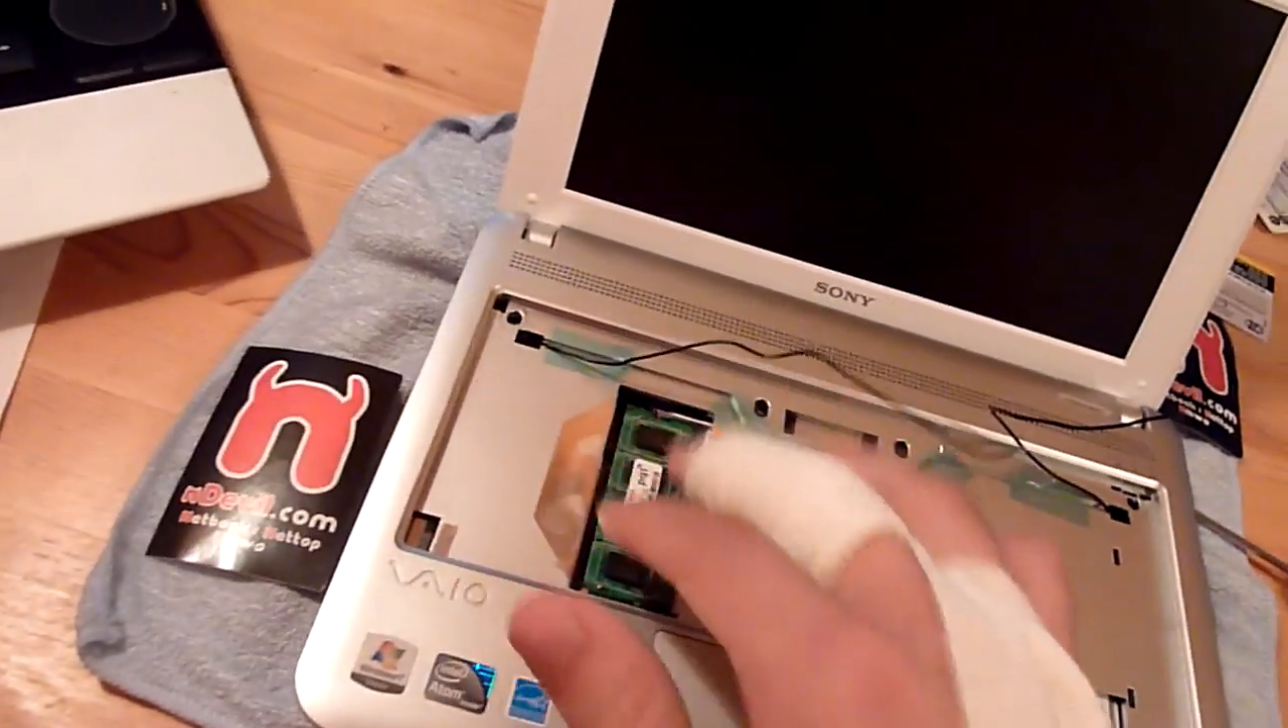As you can see I already took out the keyboard and usually these cables they are hidden under this tape and the keyboard is plugged in here.